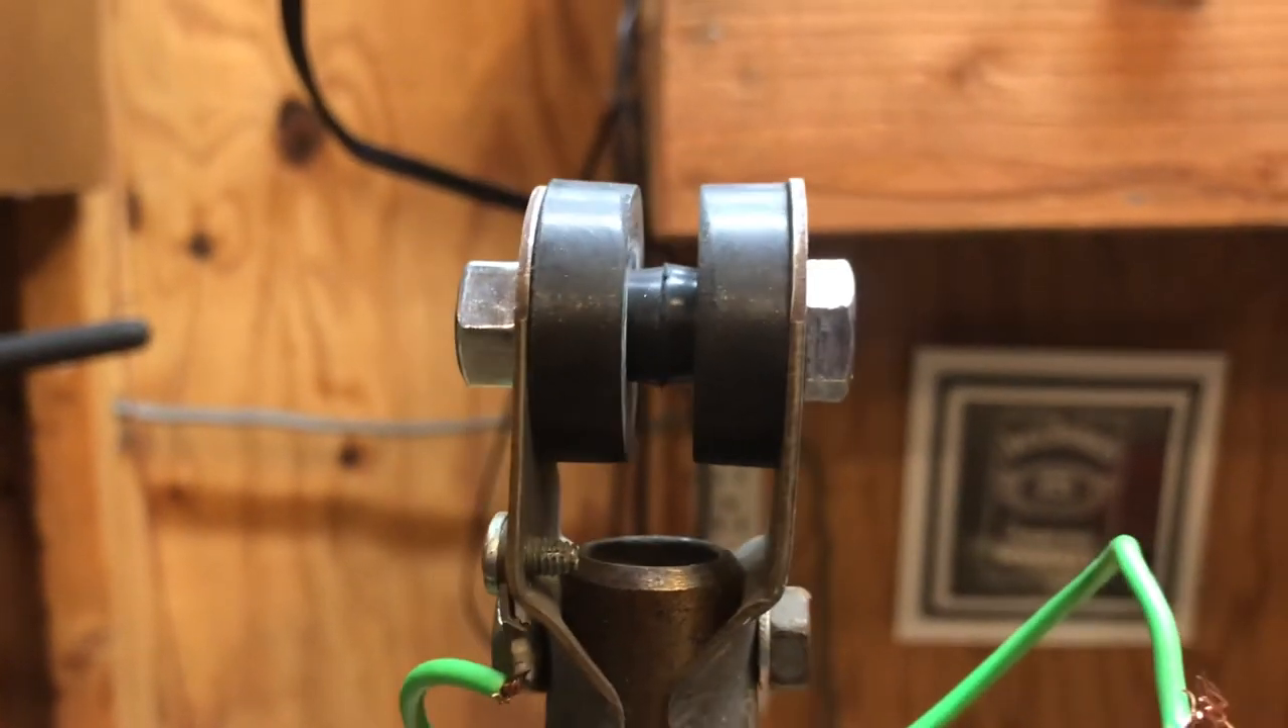I fit the two grommets onto the claw like so then I put the bolt through it and then put the nut on the end so that way it pretty much was as snug as it could be.